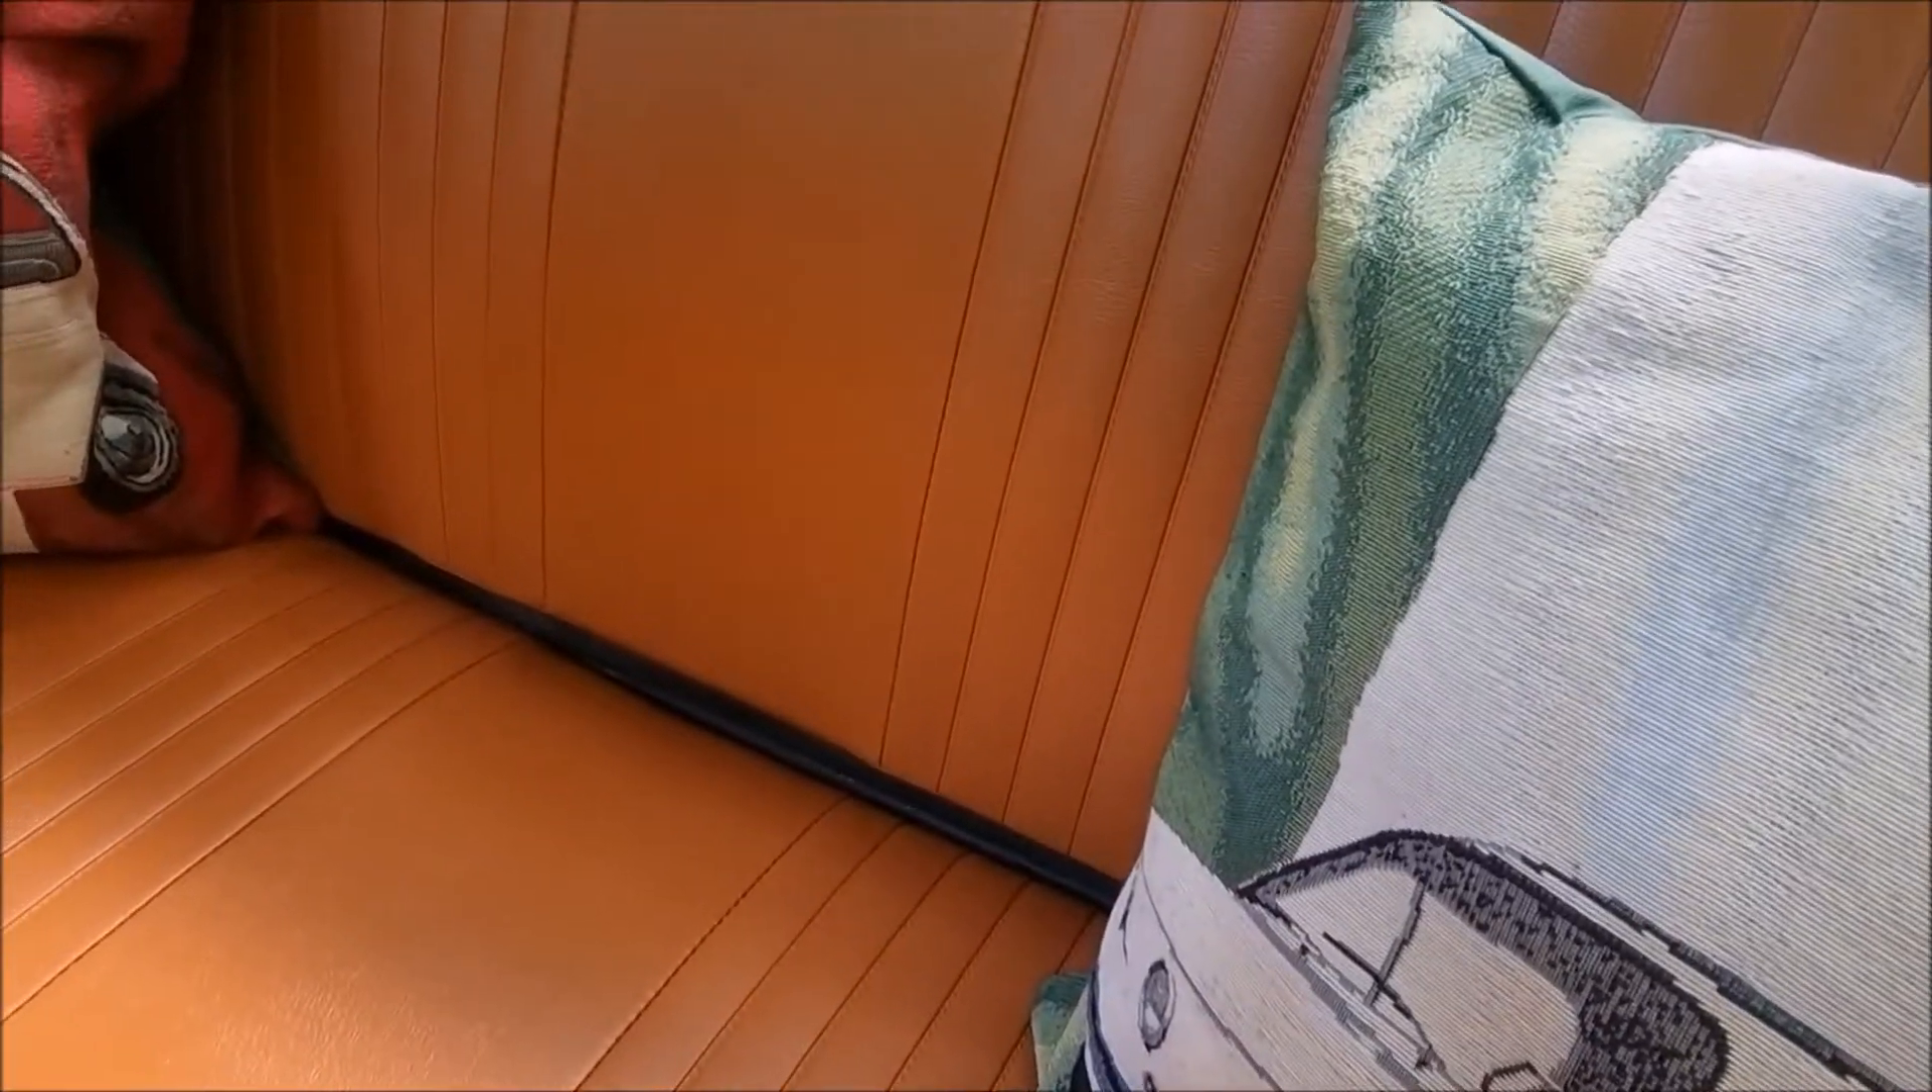Also I've still got to put the insulation behind this rear seat while it's not attached properly and that's why there's a gap there.